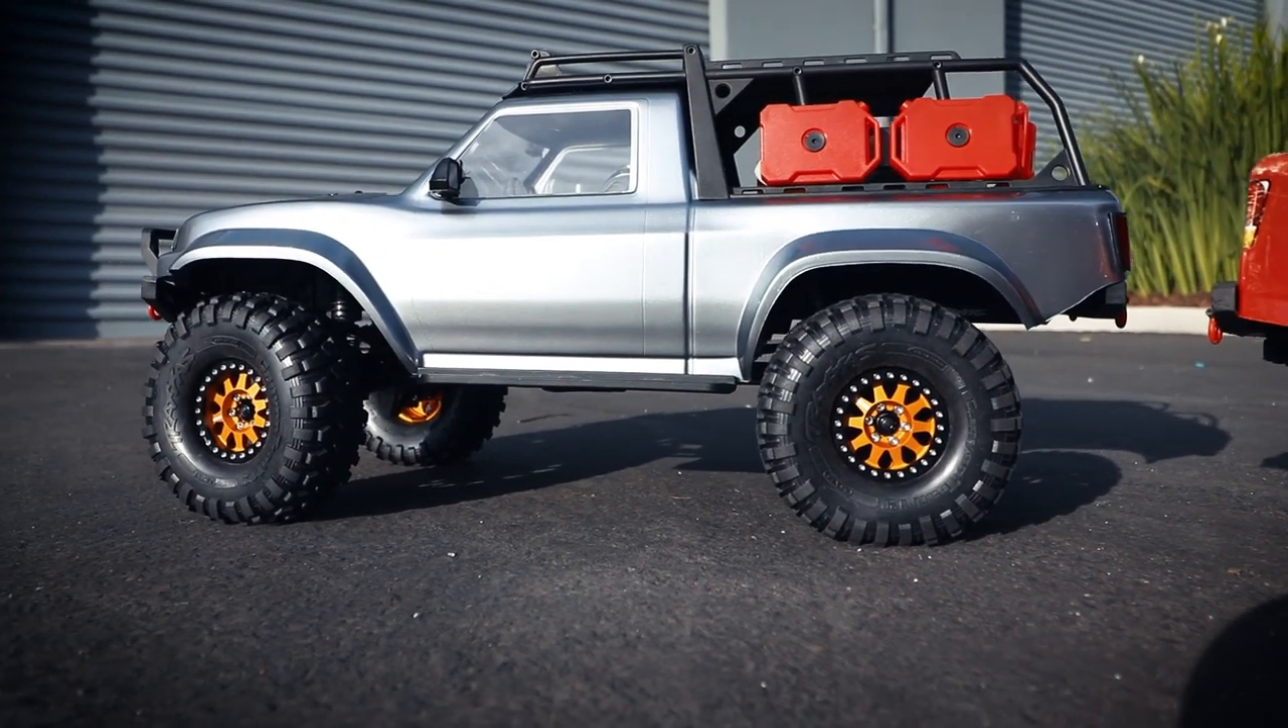And after just a little bit of work we've got our new wheels and our inner fenders installed.